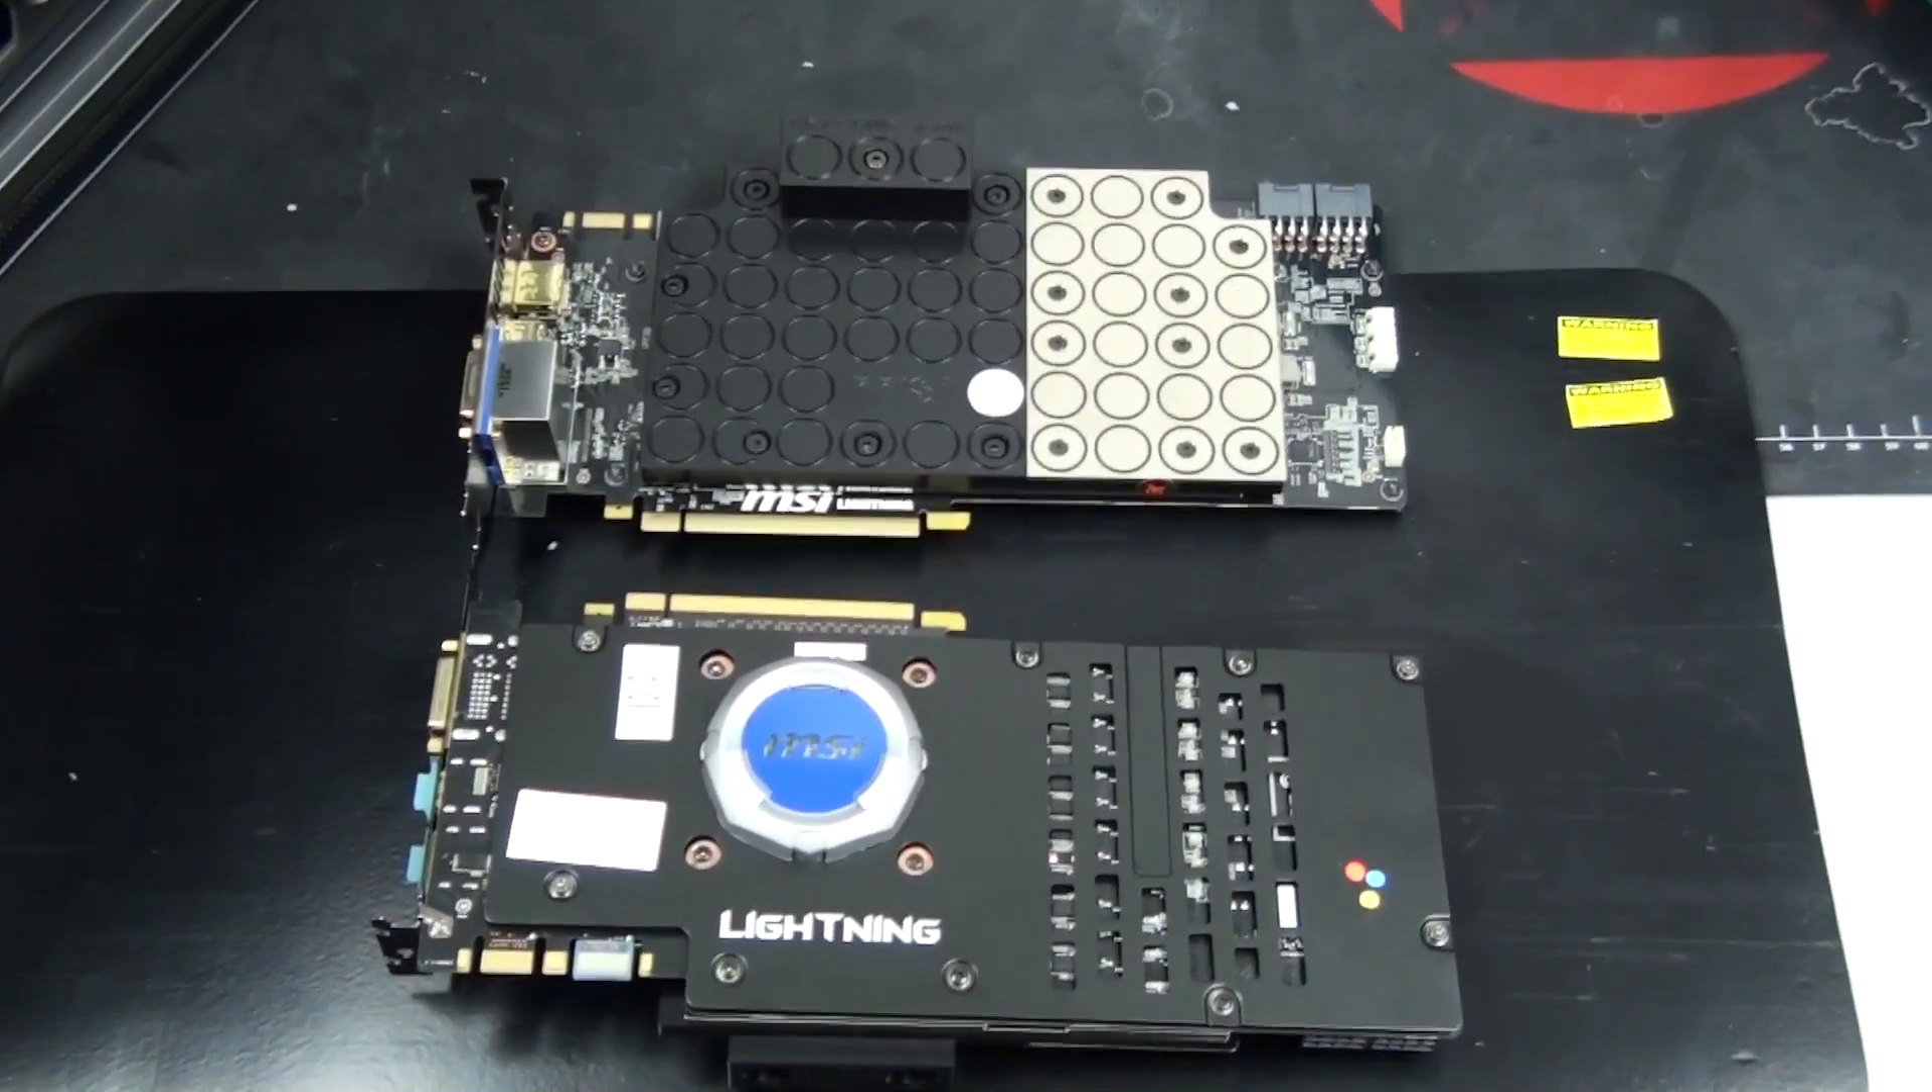So there it is the water blocks are installed and I'm just about to install the graphics cards back into the system.